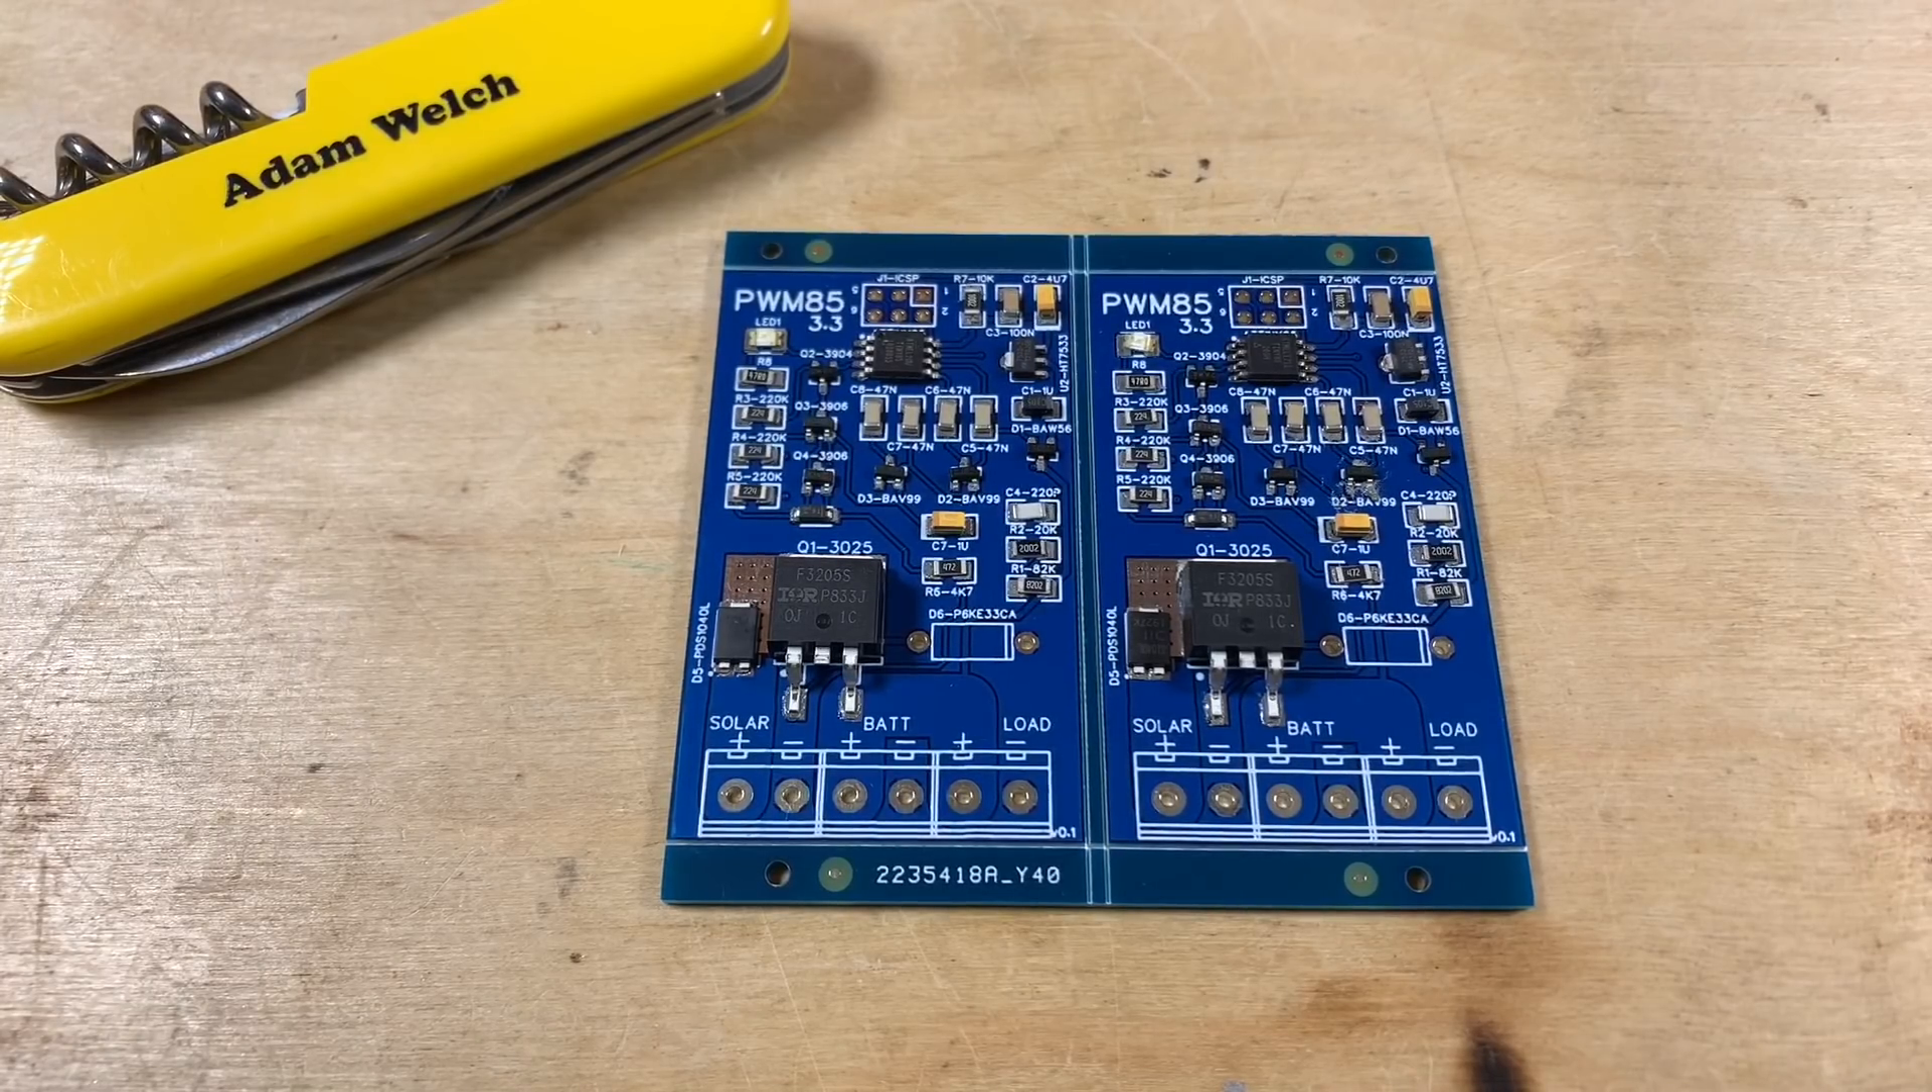So there we have all the surface mount components in place.